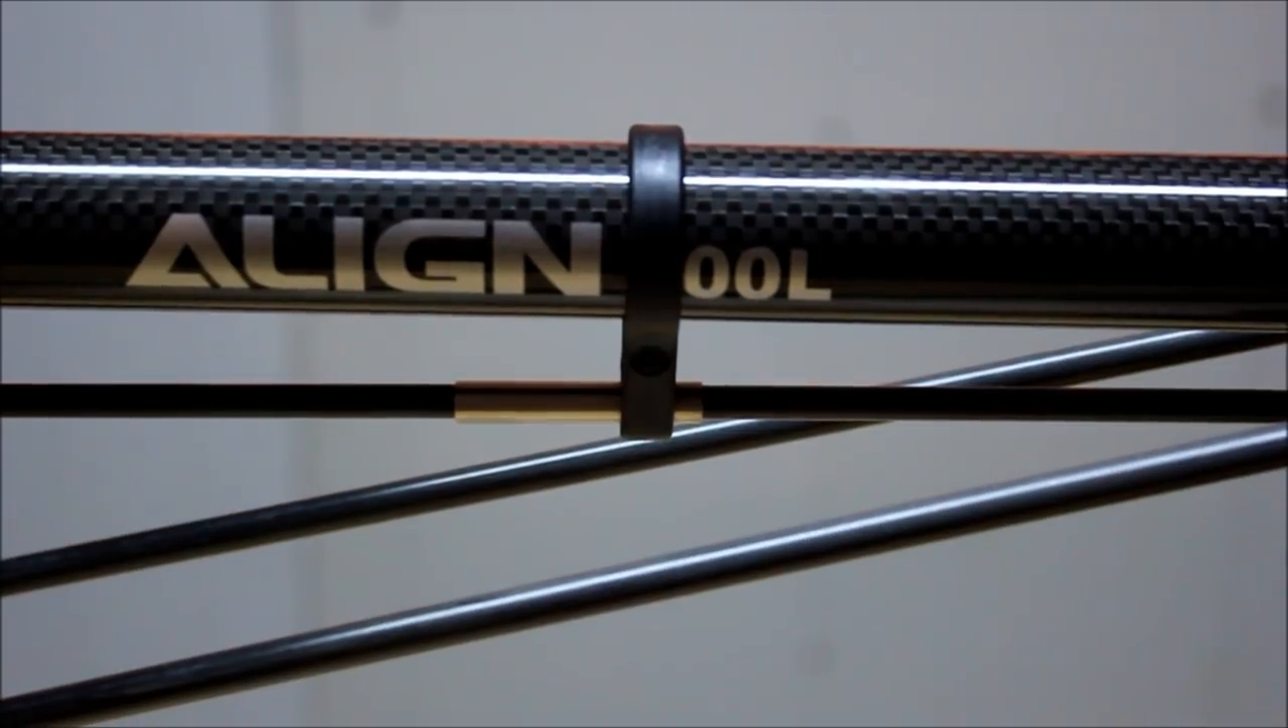So at each extreme you'll see that the sleeve does not bypass the control rod guide.